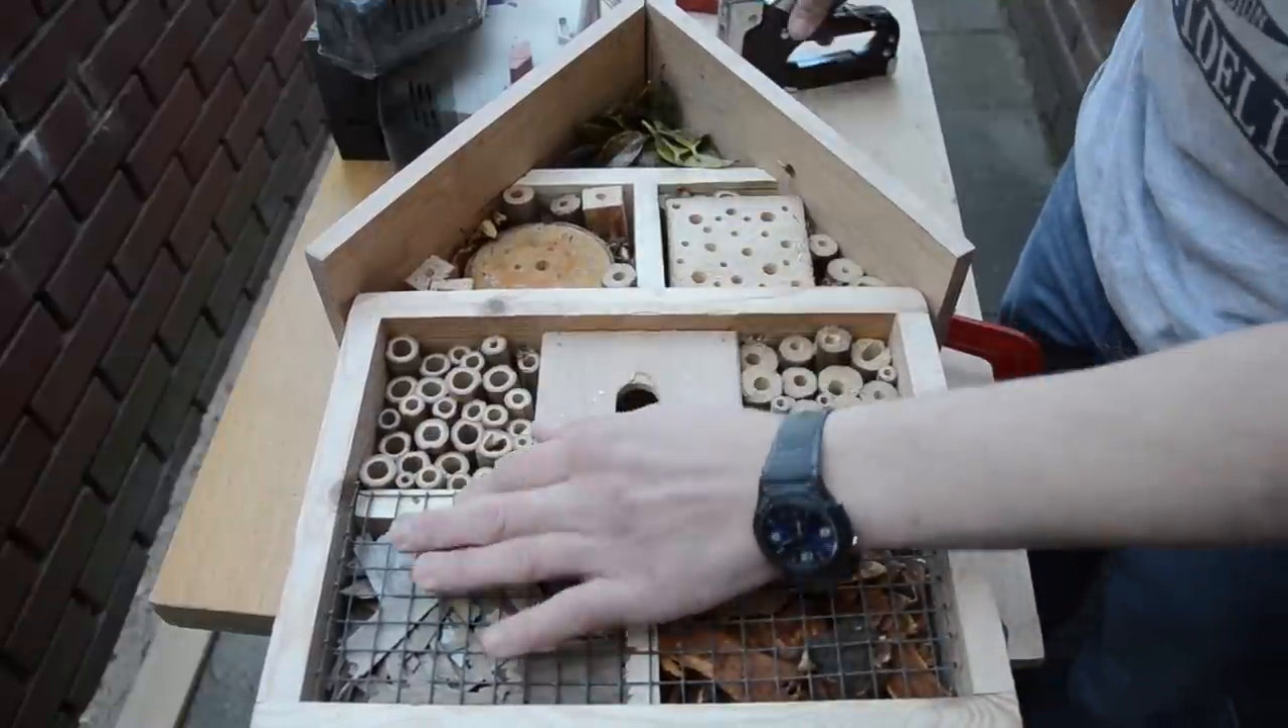Nachdem nun alles im Kasten seinen Platz gefunden hat, muss man nur noch die Baumrinde und die anderen losen Materialien mit Kaninchendraht befestigen.